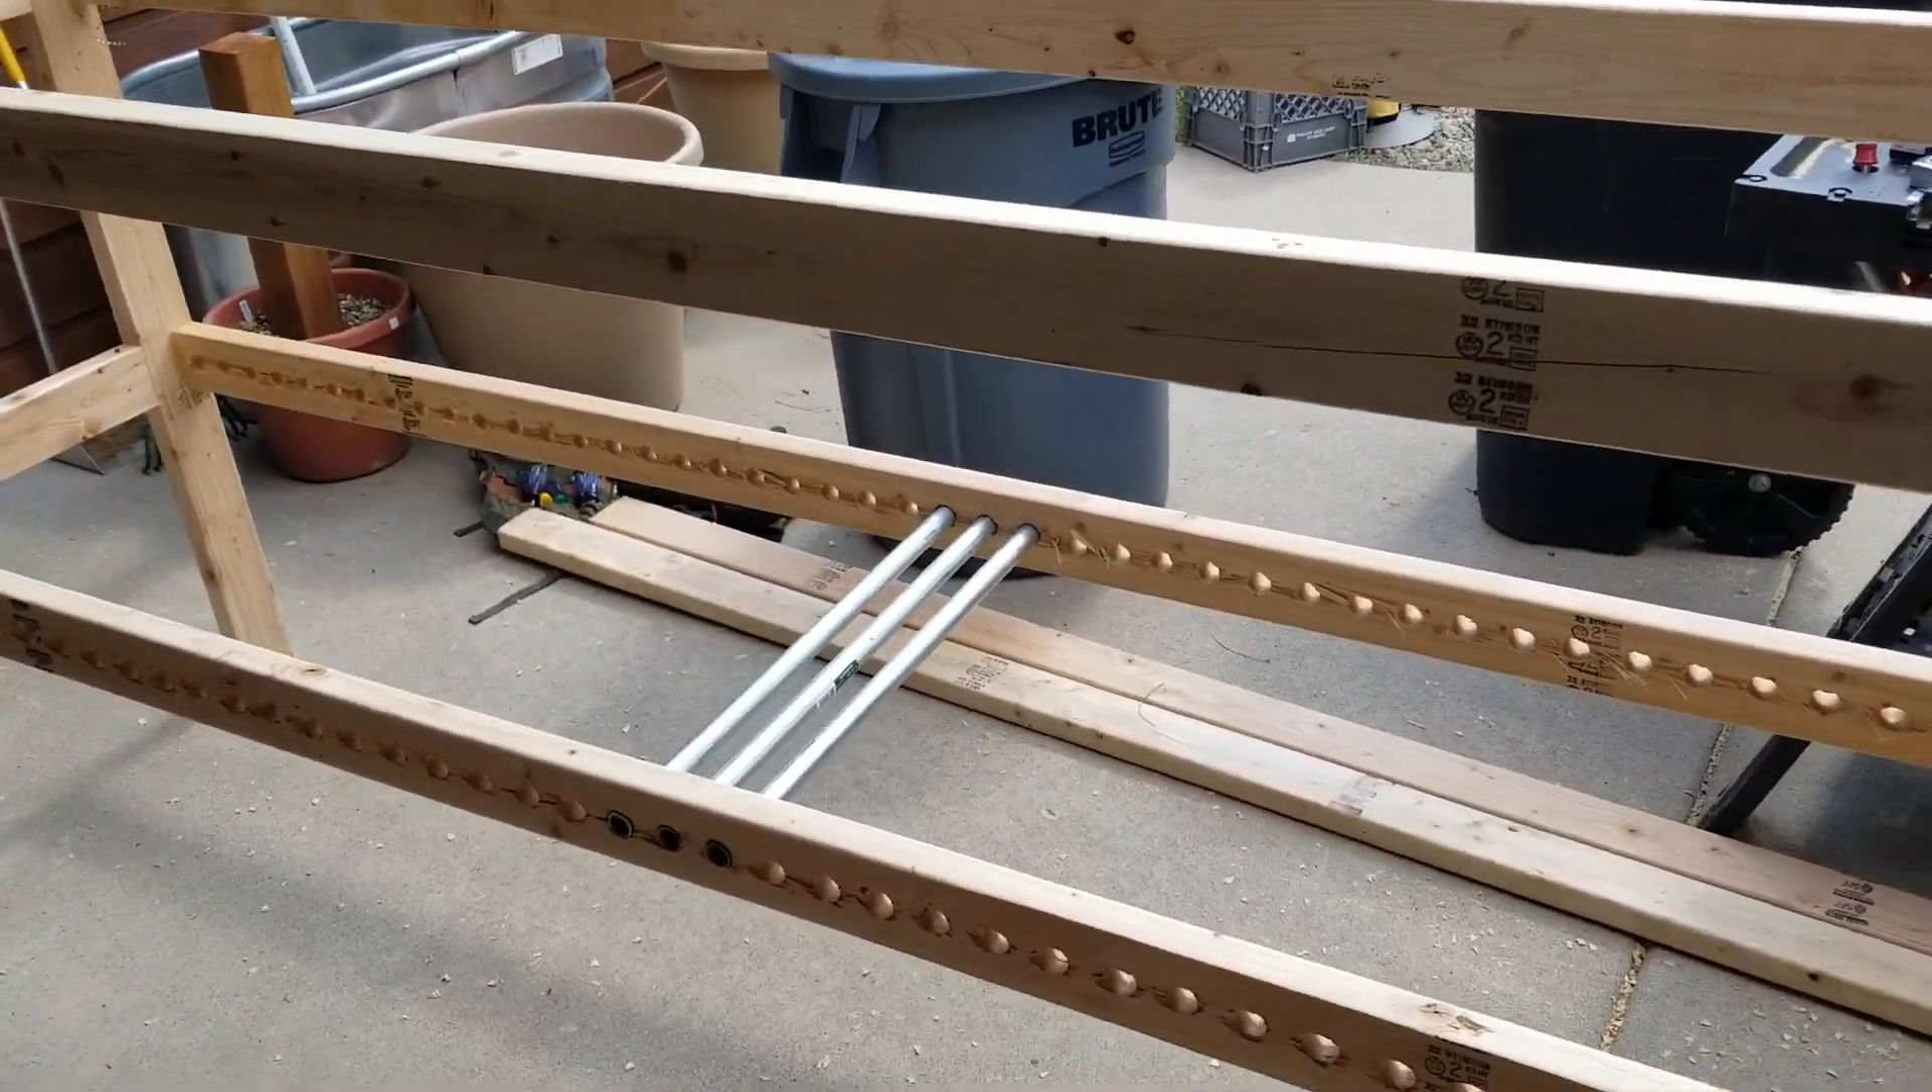But you can kind of see here, I've put in a few bars of the conduit just so you can see how the false bottom is going to run across the entire thing when assembled.